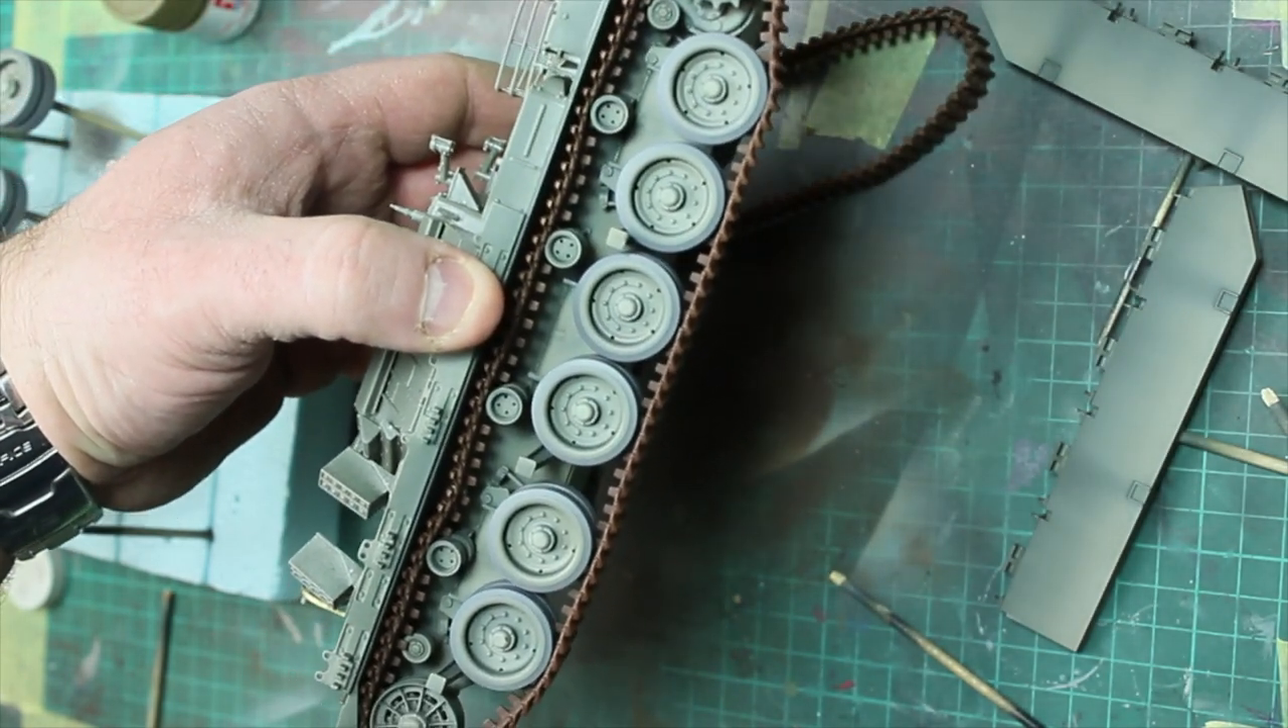We can just check our alignment. The tracks. Everything's sitting neat and flush. Wheels are on.